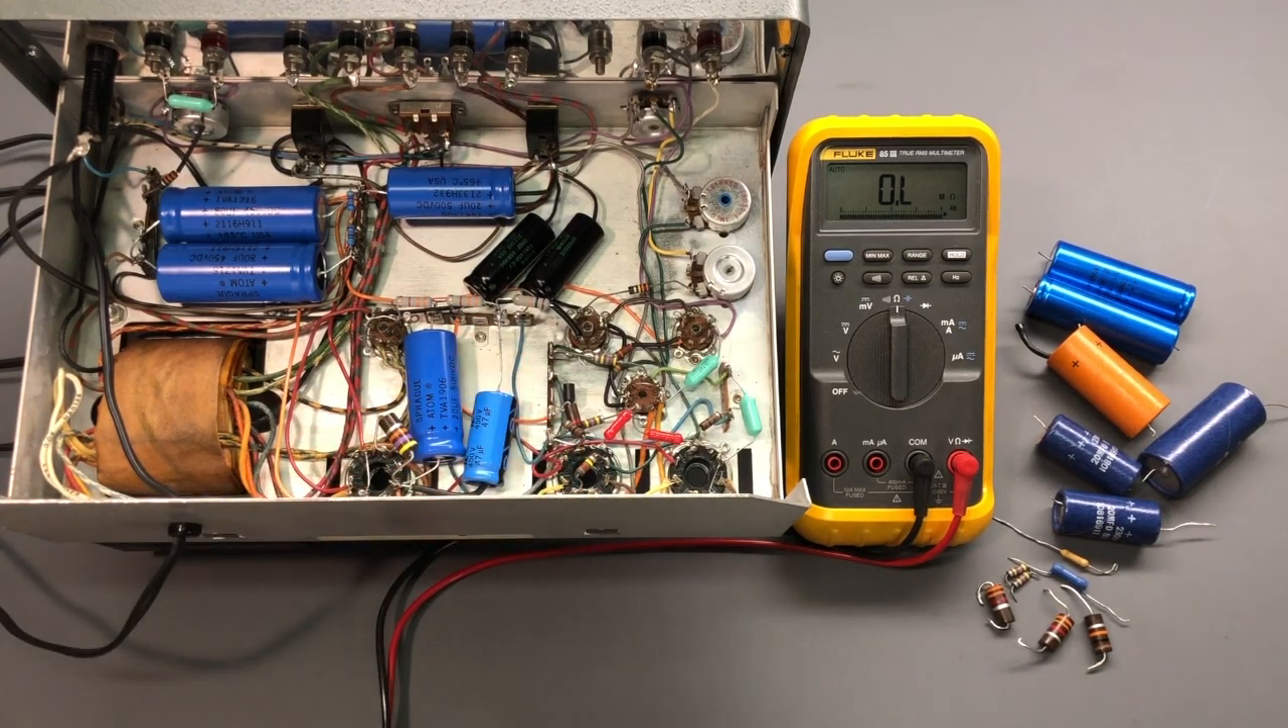So you can see the various electrolytic capacitors all installed very nicely down here in the chassis. They all fit really well.